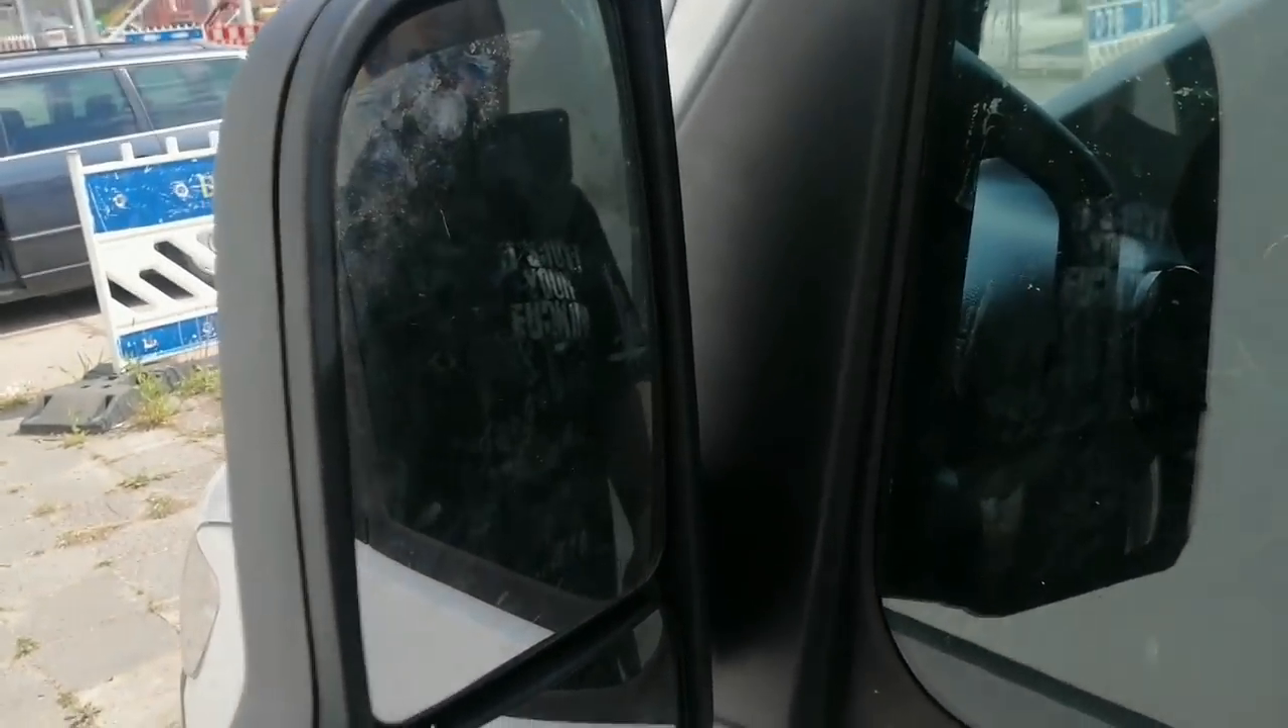Lustereczko na swoim miejscu. Także wszystko fajnie złożone.